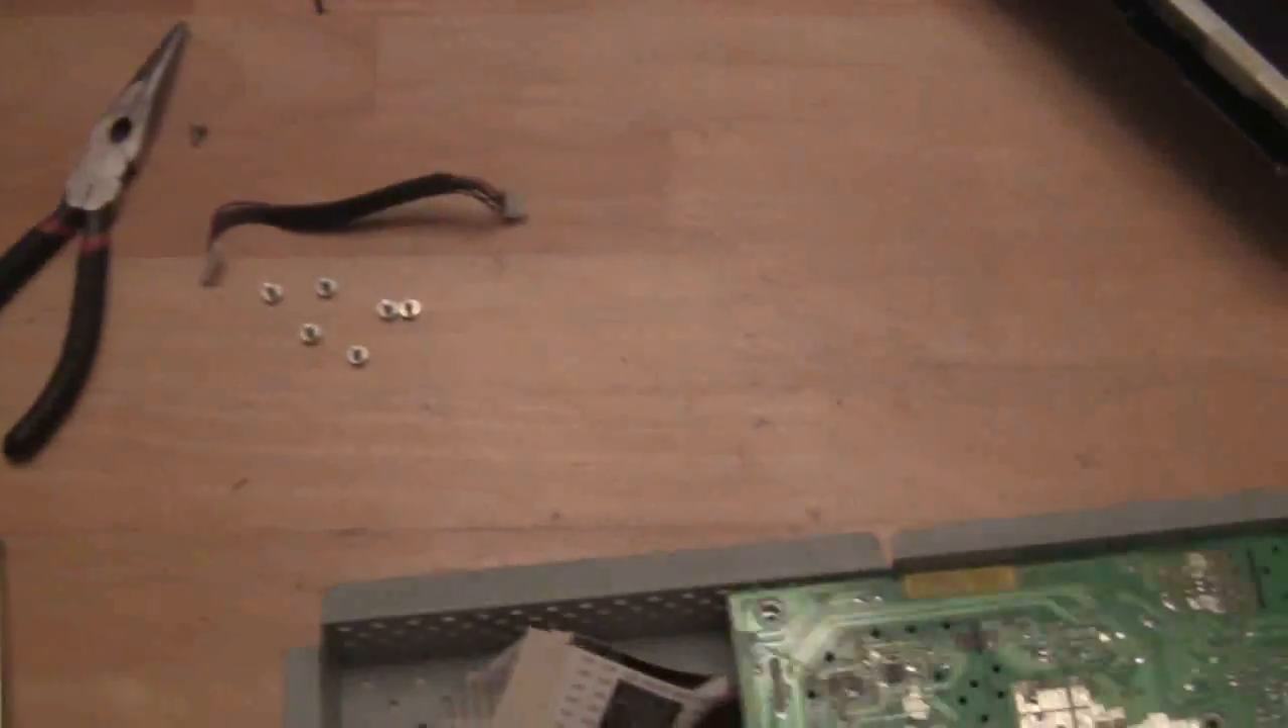Got all the screws out and I got that little wiring harness there unplugged right there.